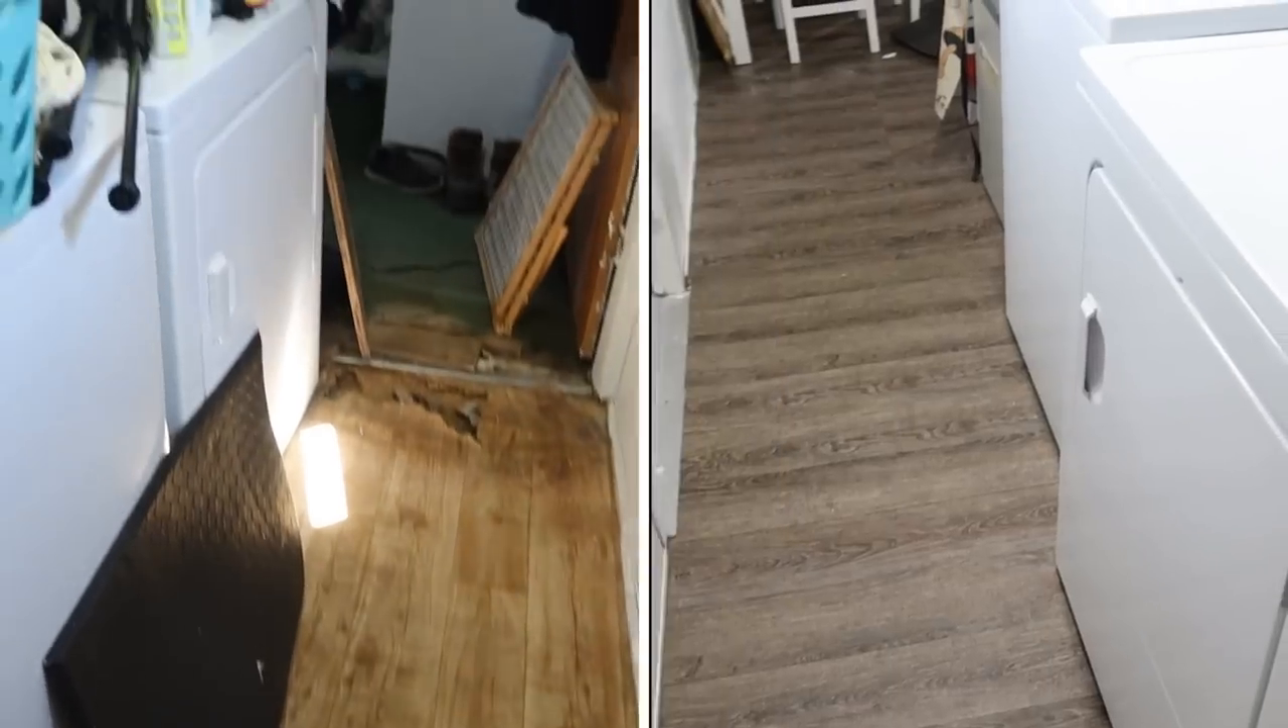Our floor is now replaced and we can walk on it and it's safe.